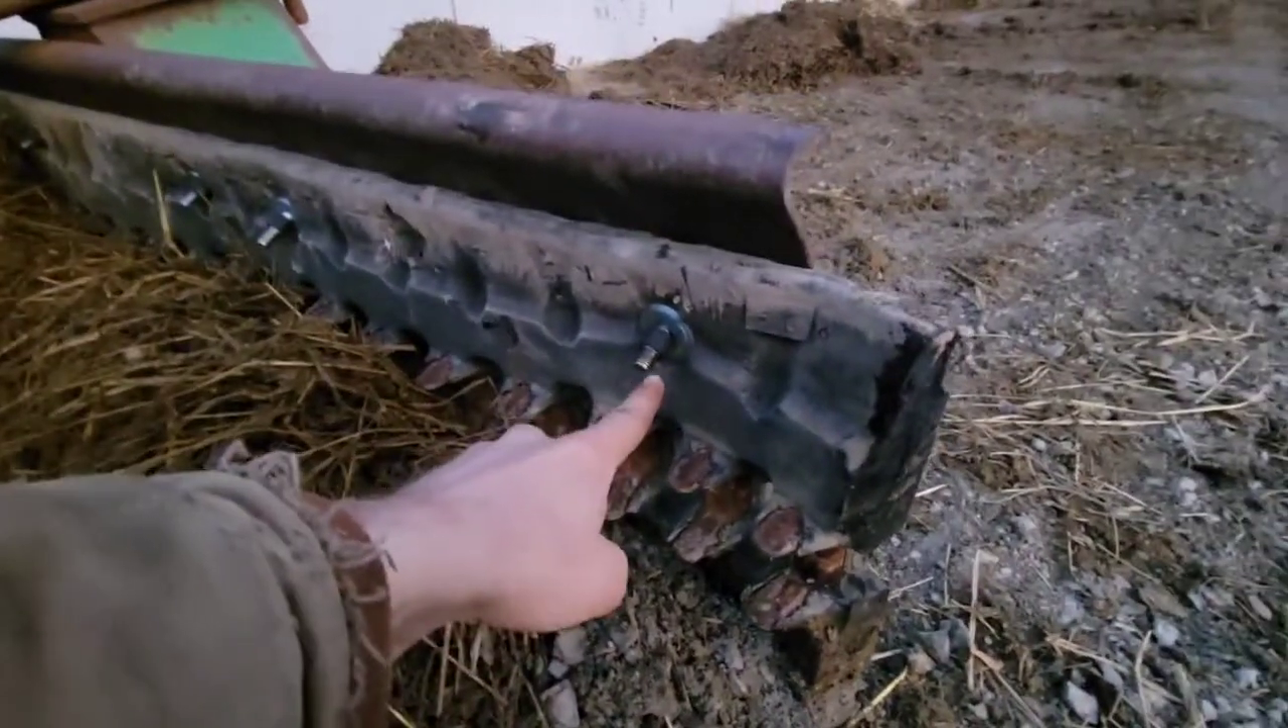So as you can see i've got my bolts up in the top.